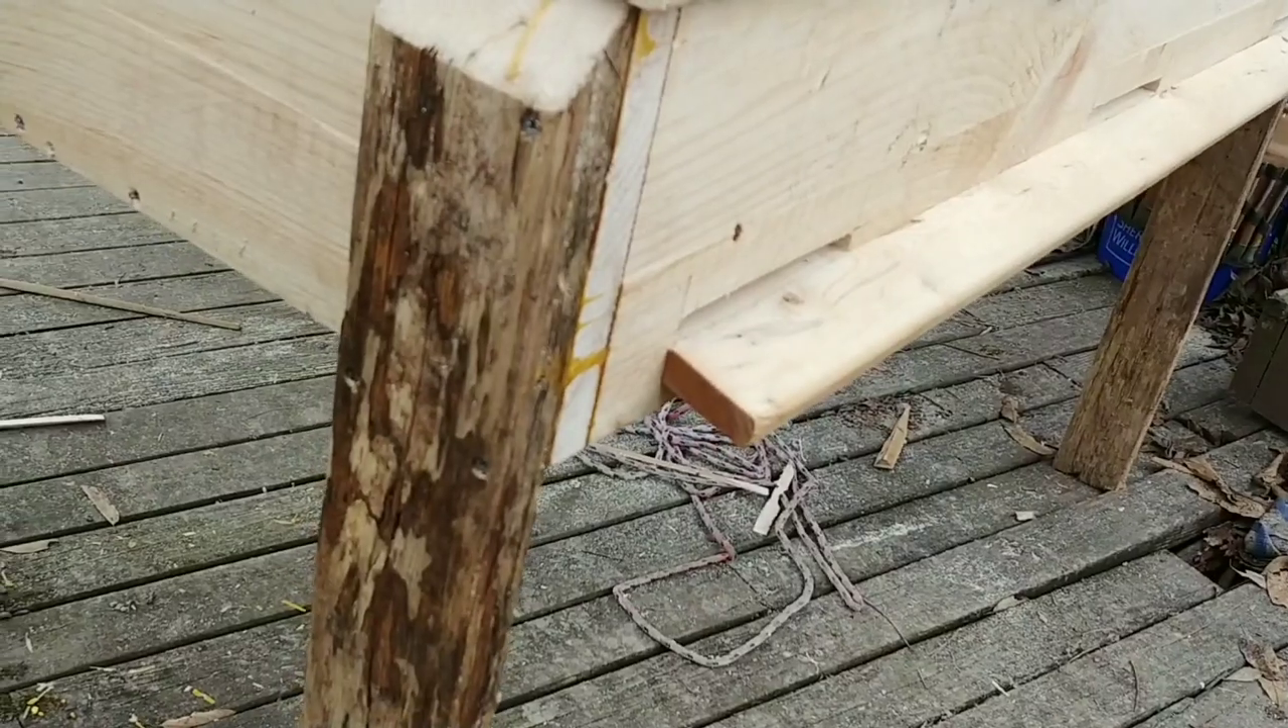Um I did go ahead and put a landing board on there turned out pretty good.